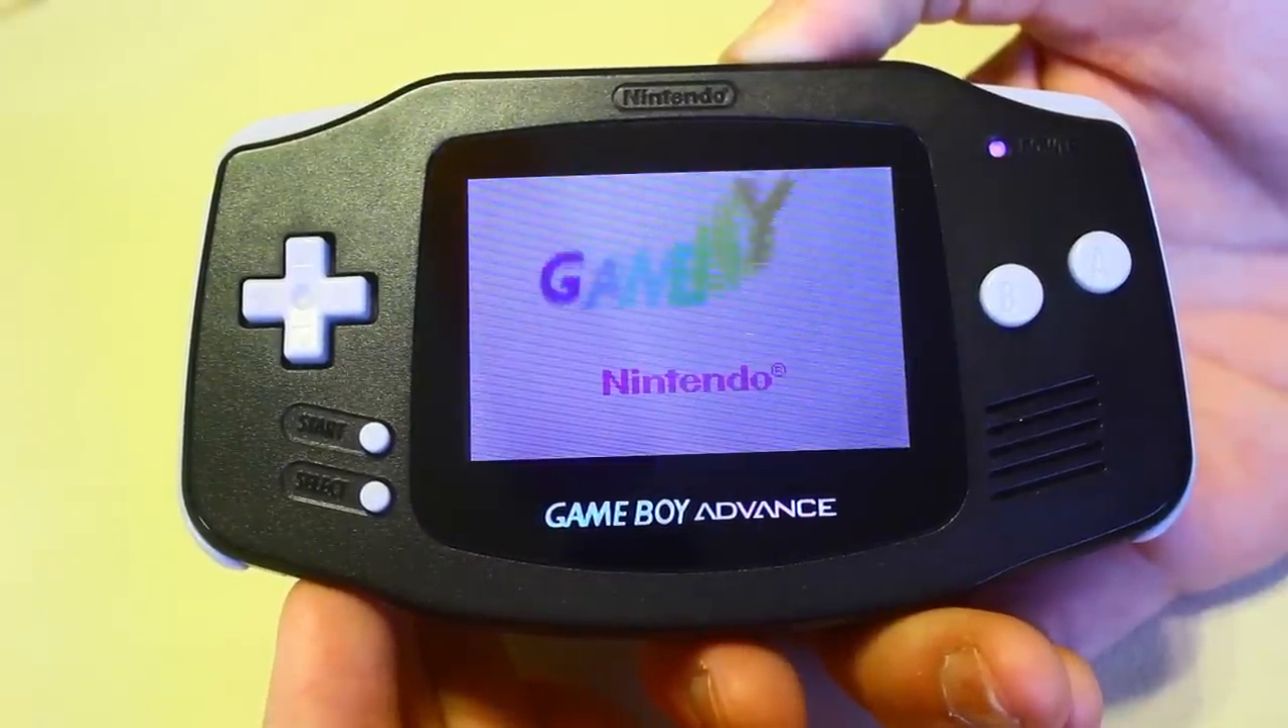And now you have a fresh new glass lens with a backlit screen.